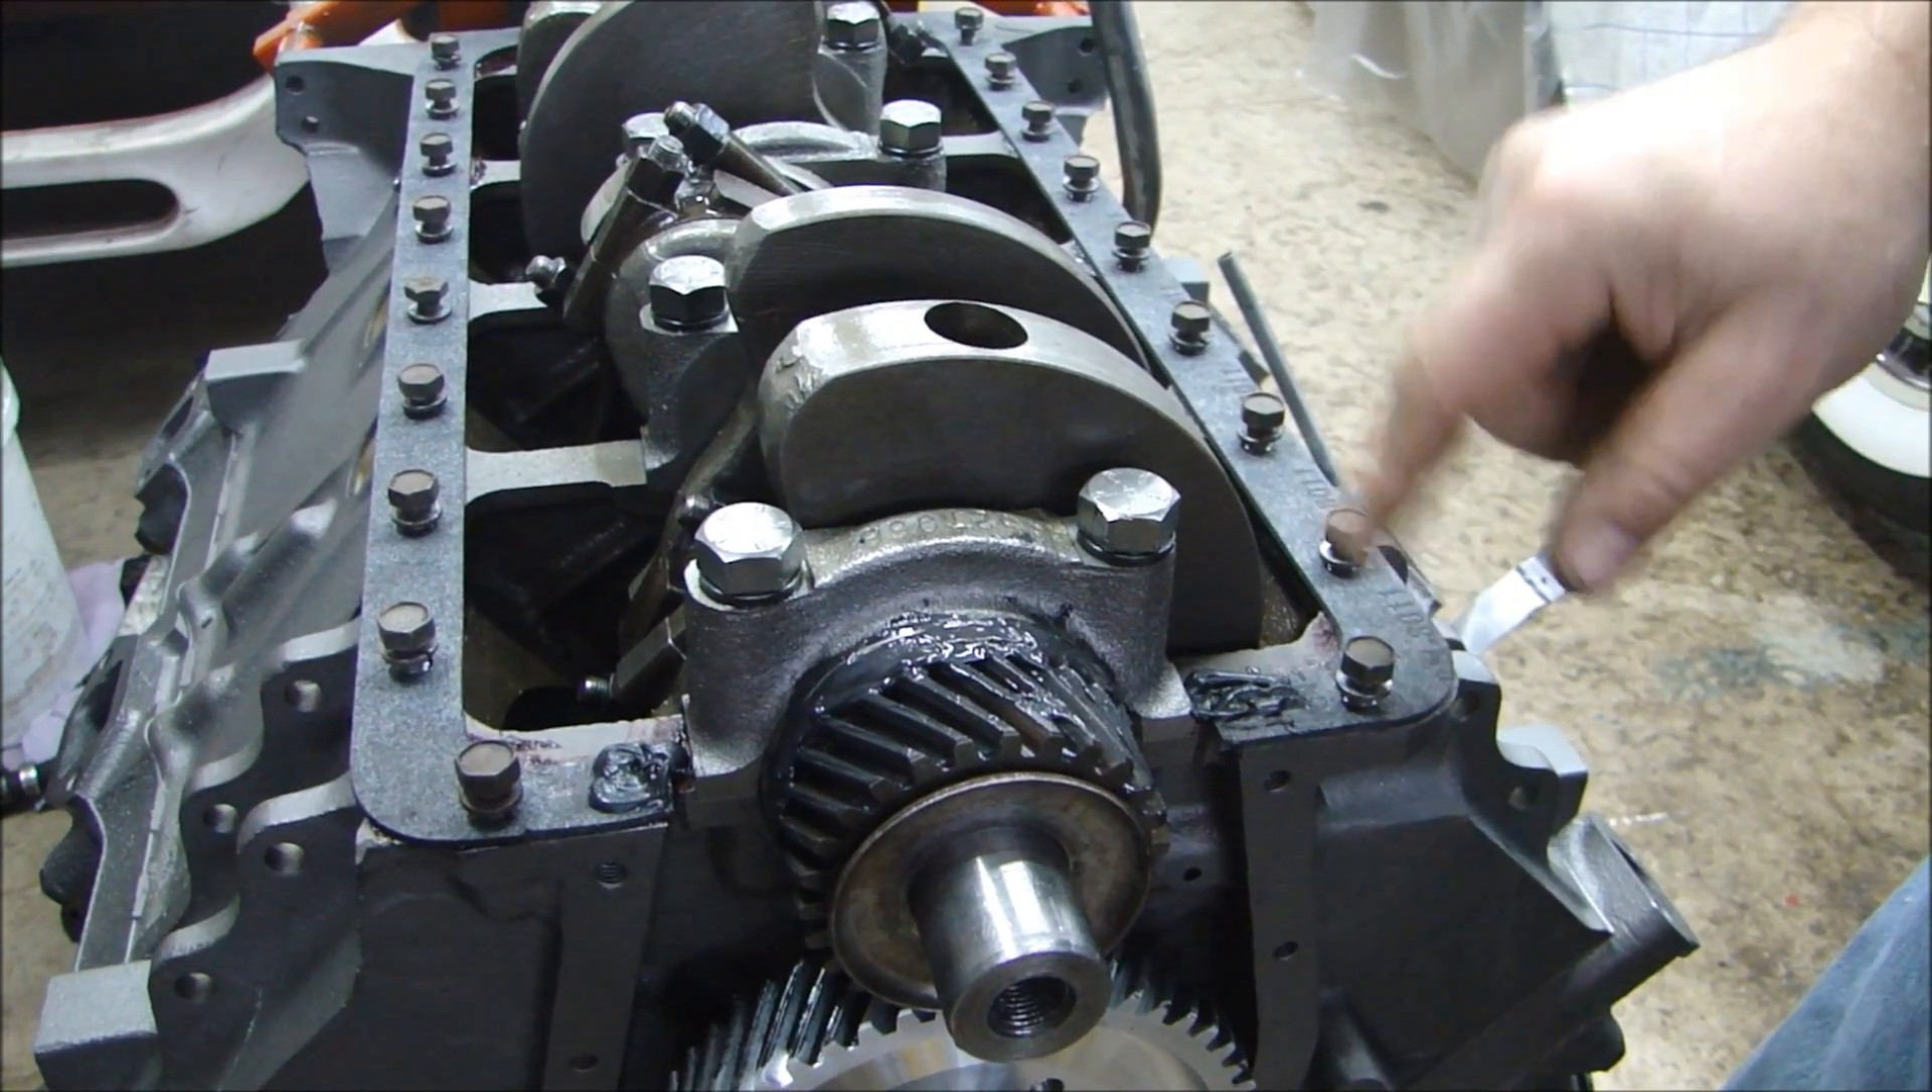Now I have my gasket on.